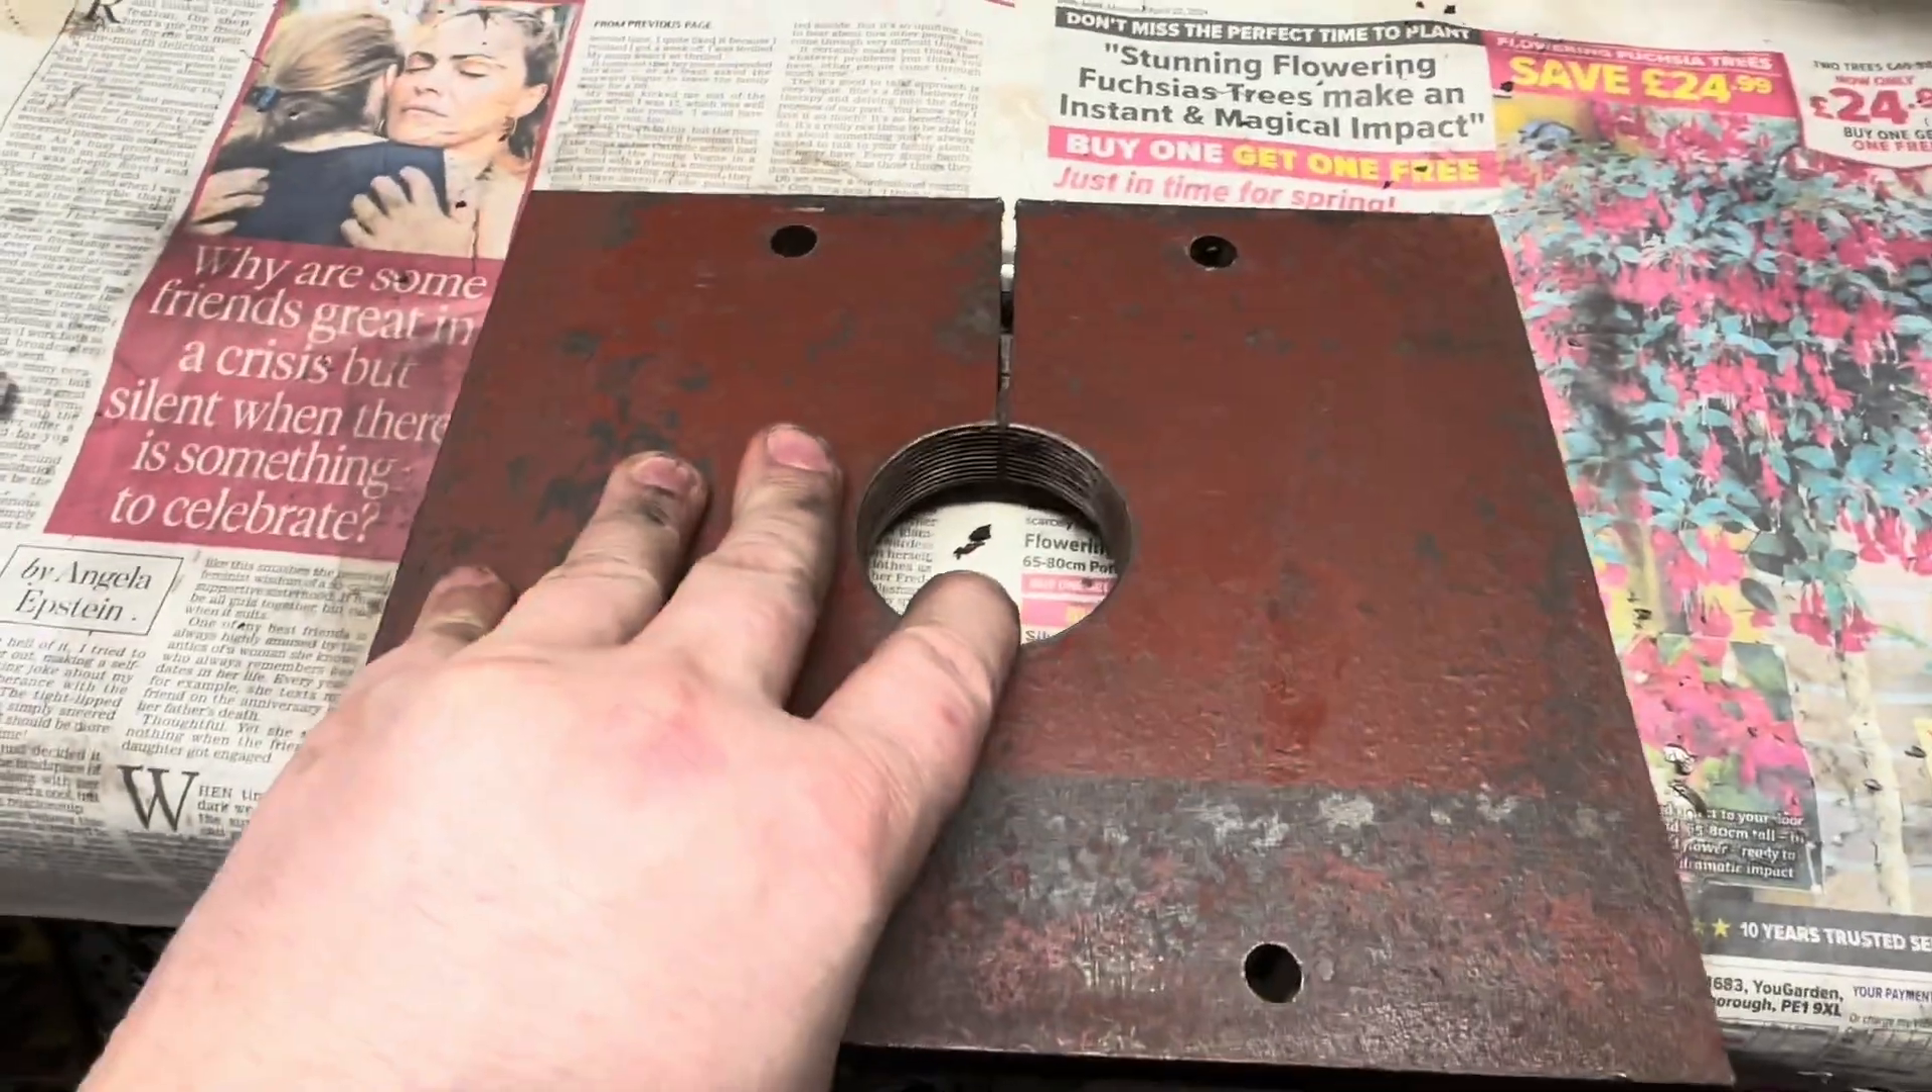Okay, so we have the ram plate off. I've removed the ram. You can see the thread in the middle.